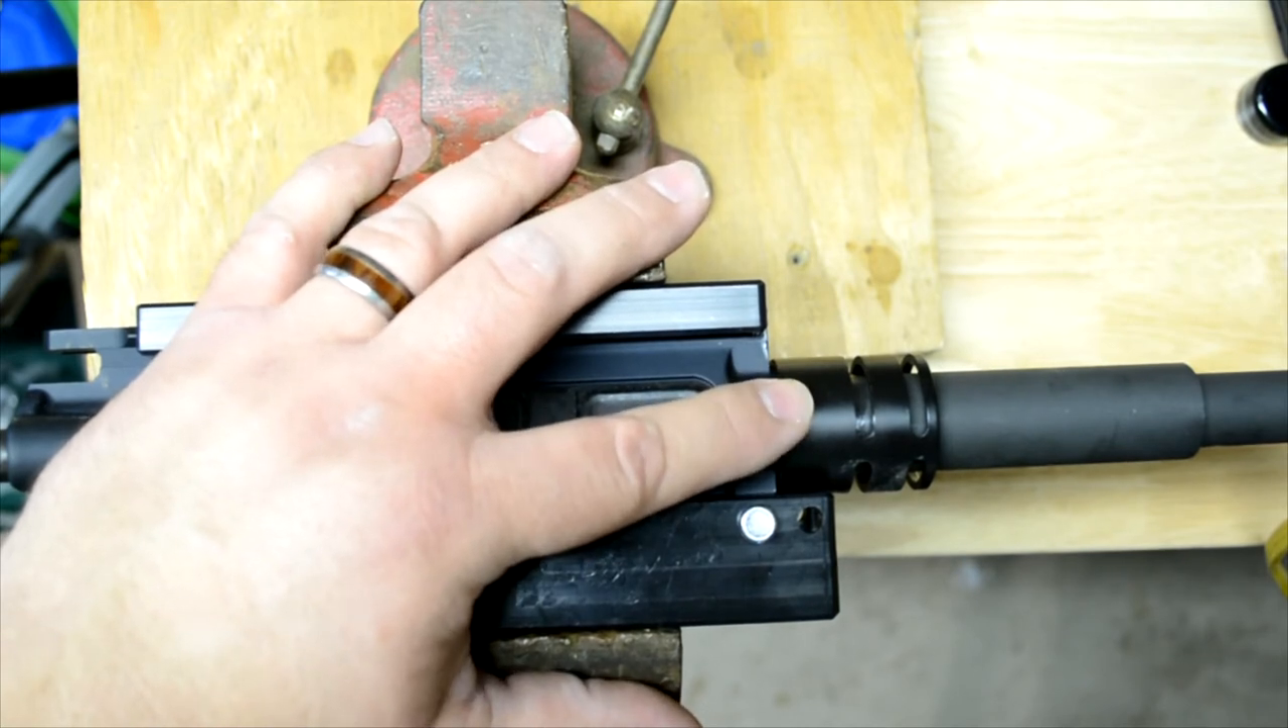So the barrel is now installed.